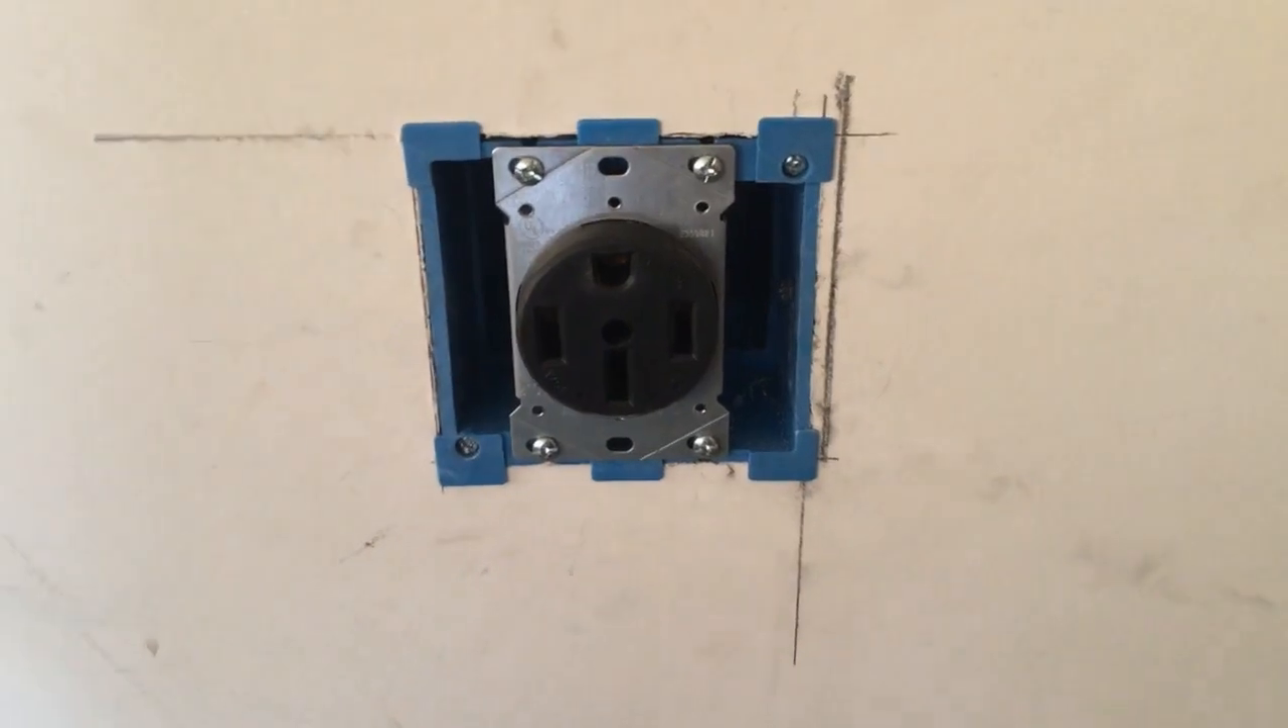Right so we've mounted our plug and really the only thing we have left to do is put our cover on.